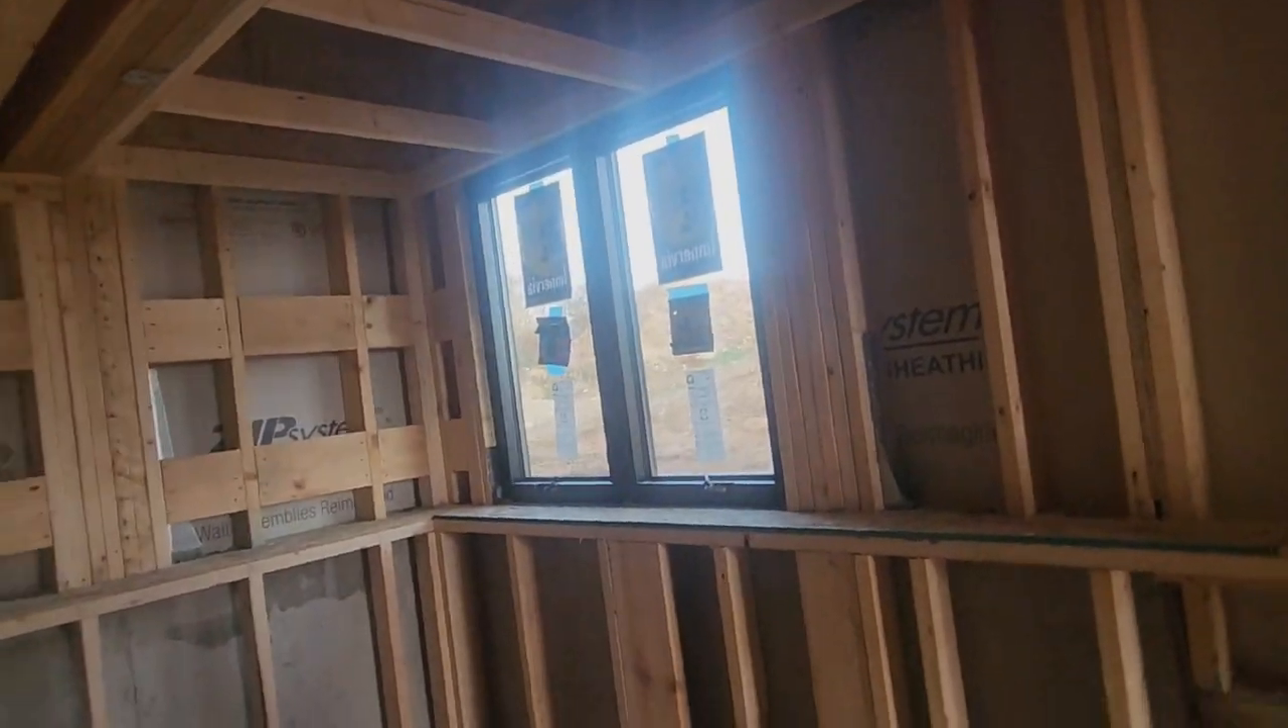Windows at the end of the primary suites are in.